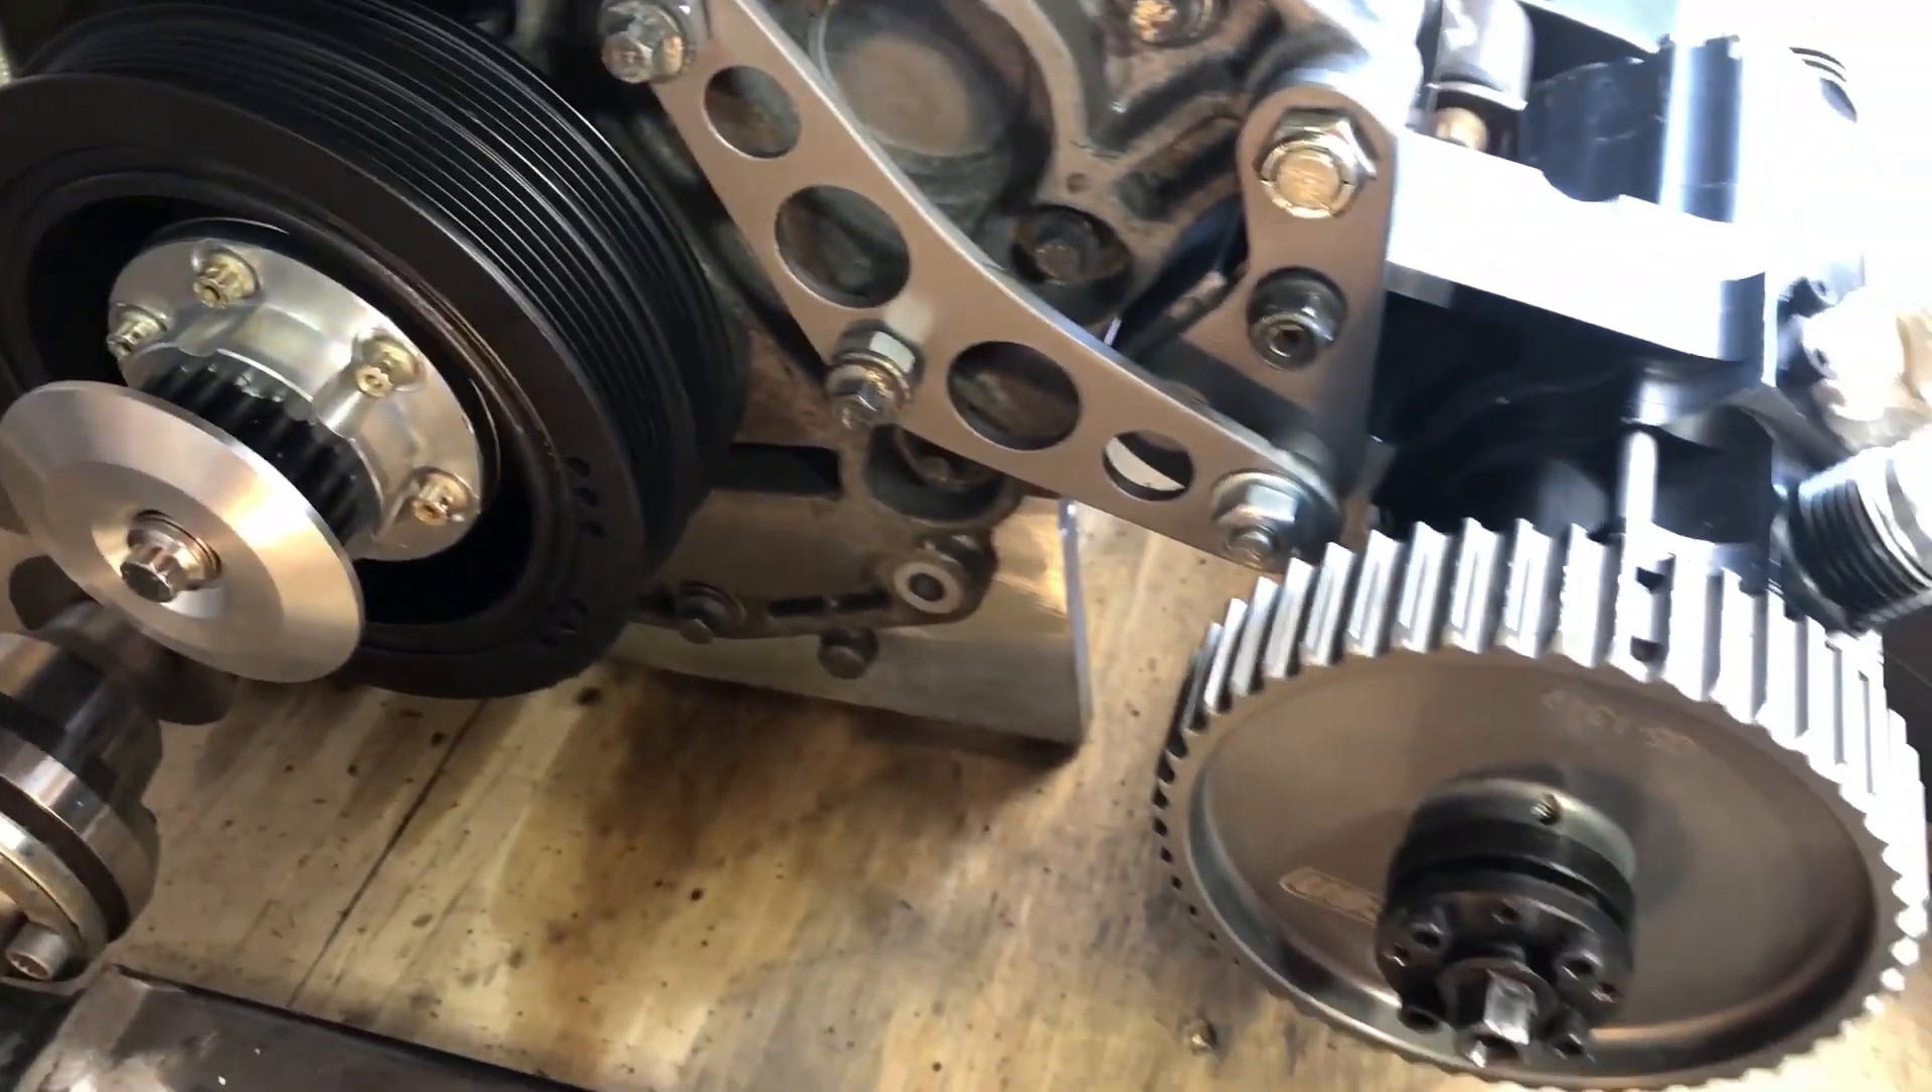And here I have everything installed only piece I'm waiting for now is the drive belt.